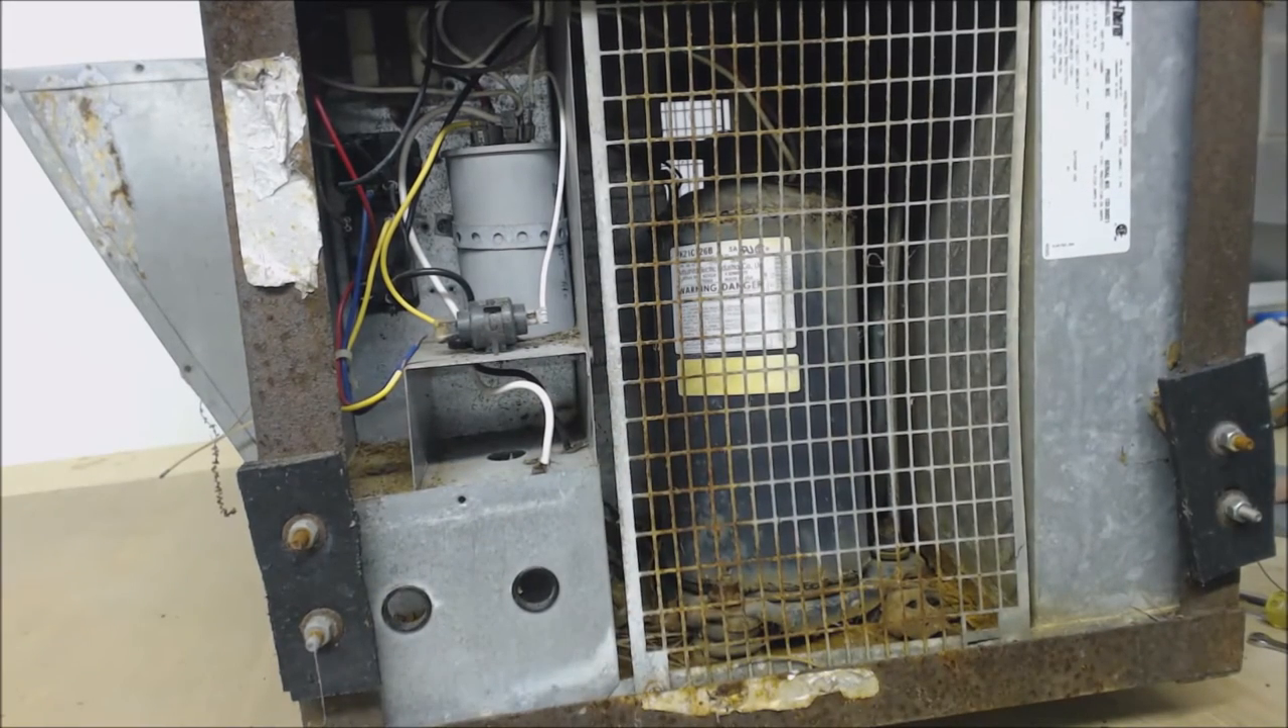We got the cover off now.